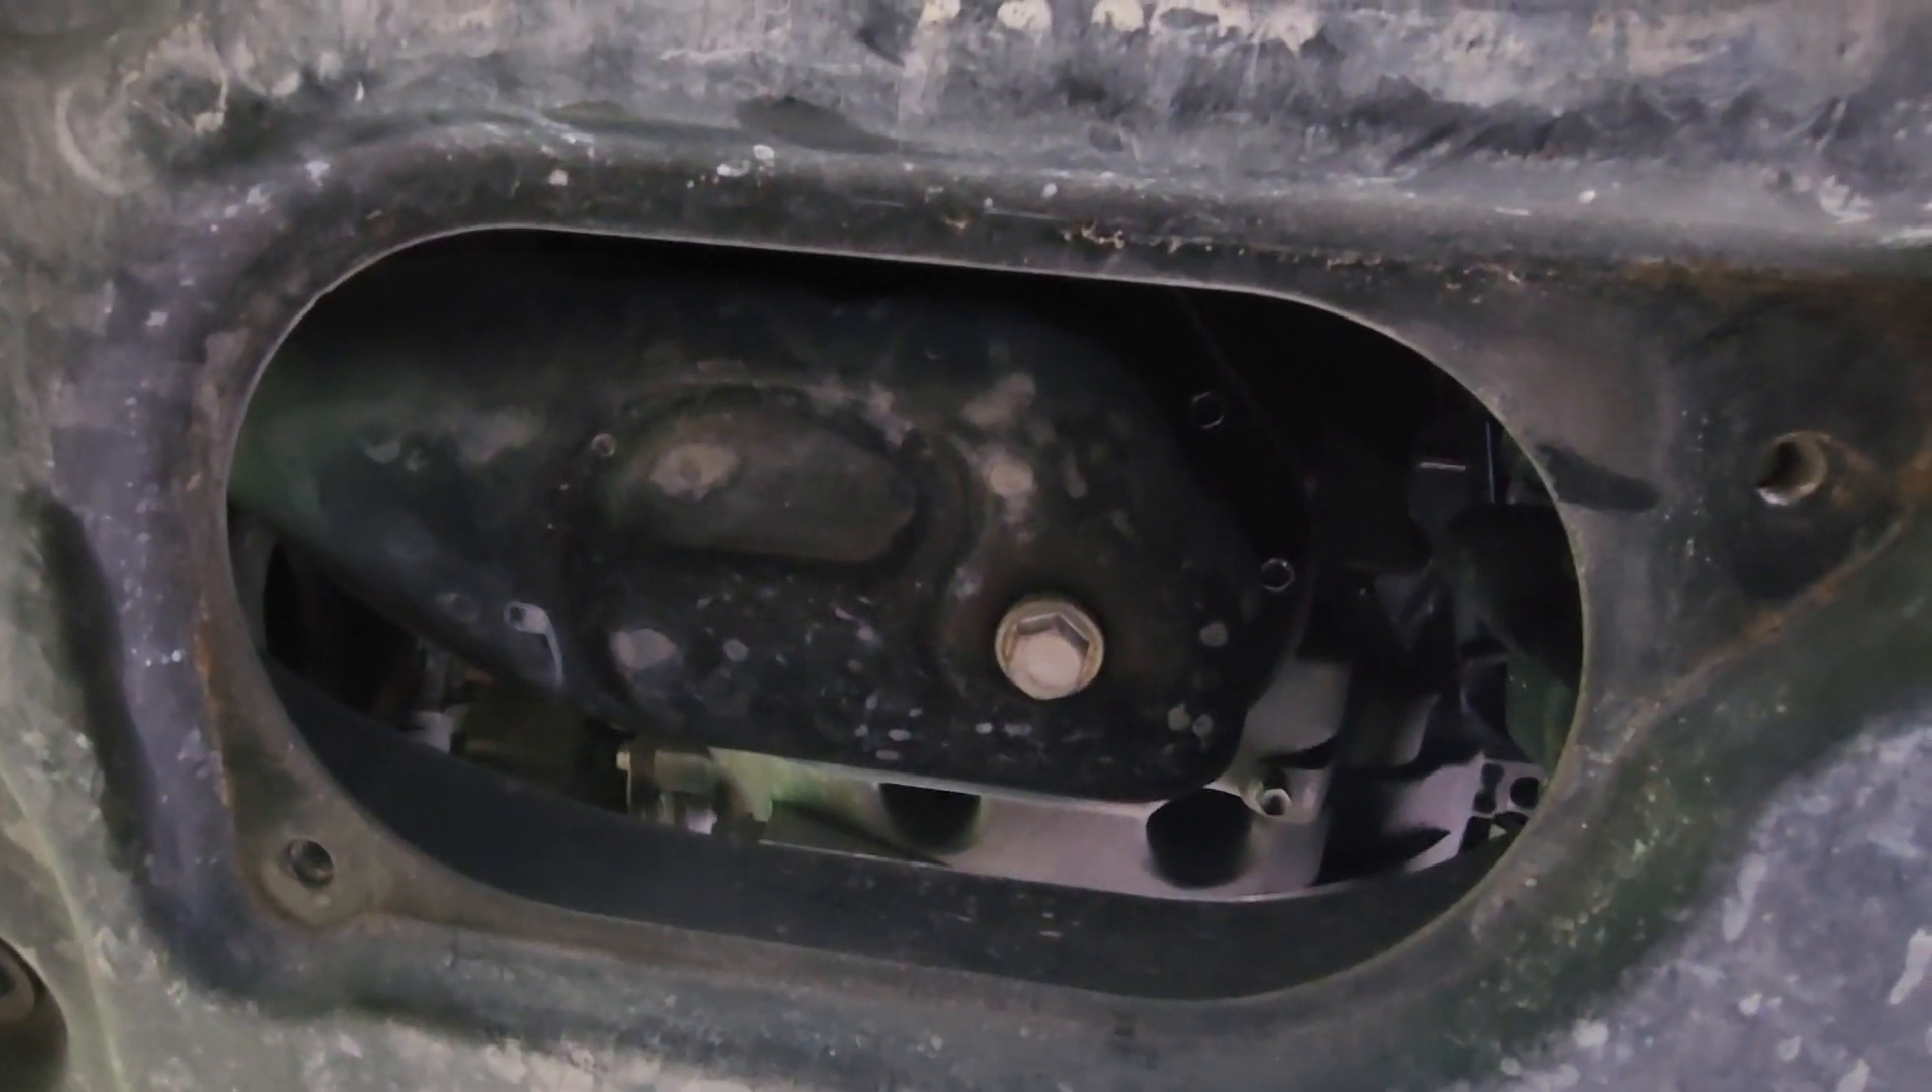And our cover is removed. The bolt for the oil drain is revealed.